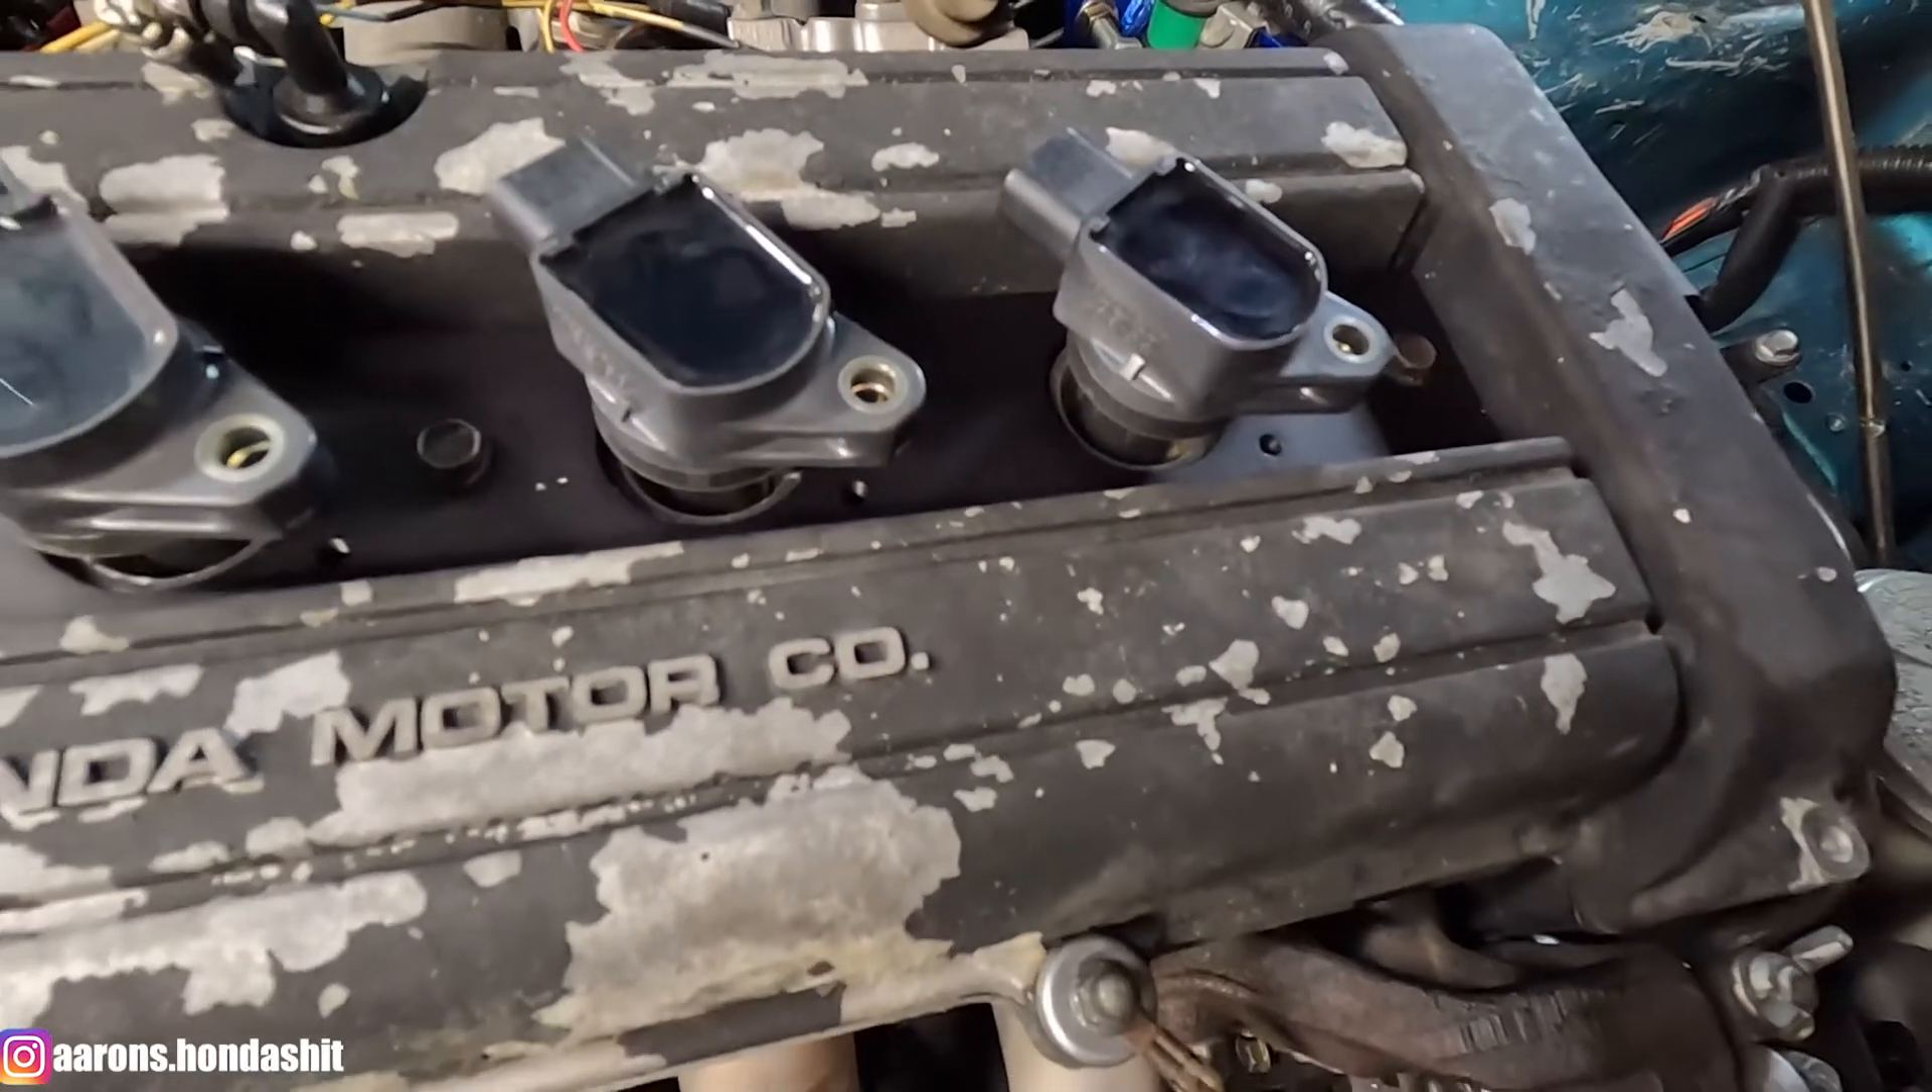So these coils stick way way up above the coil plate so I'm going to get some longer bolts and some washers to space the coil plate up a little bit.